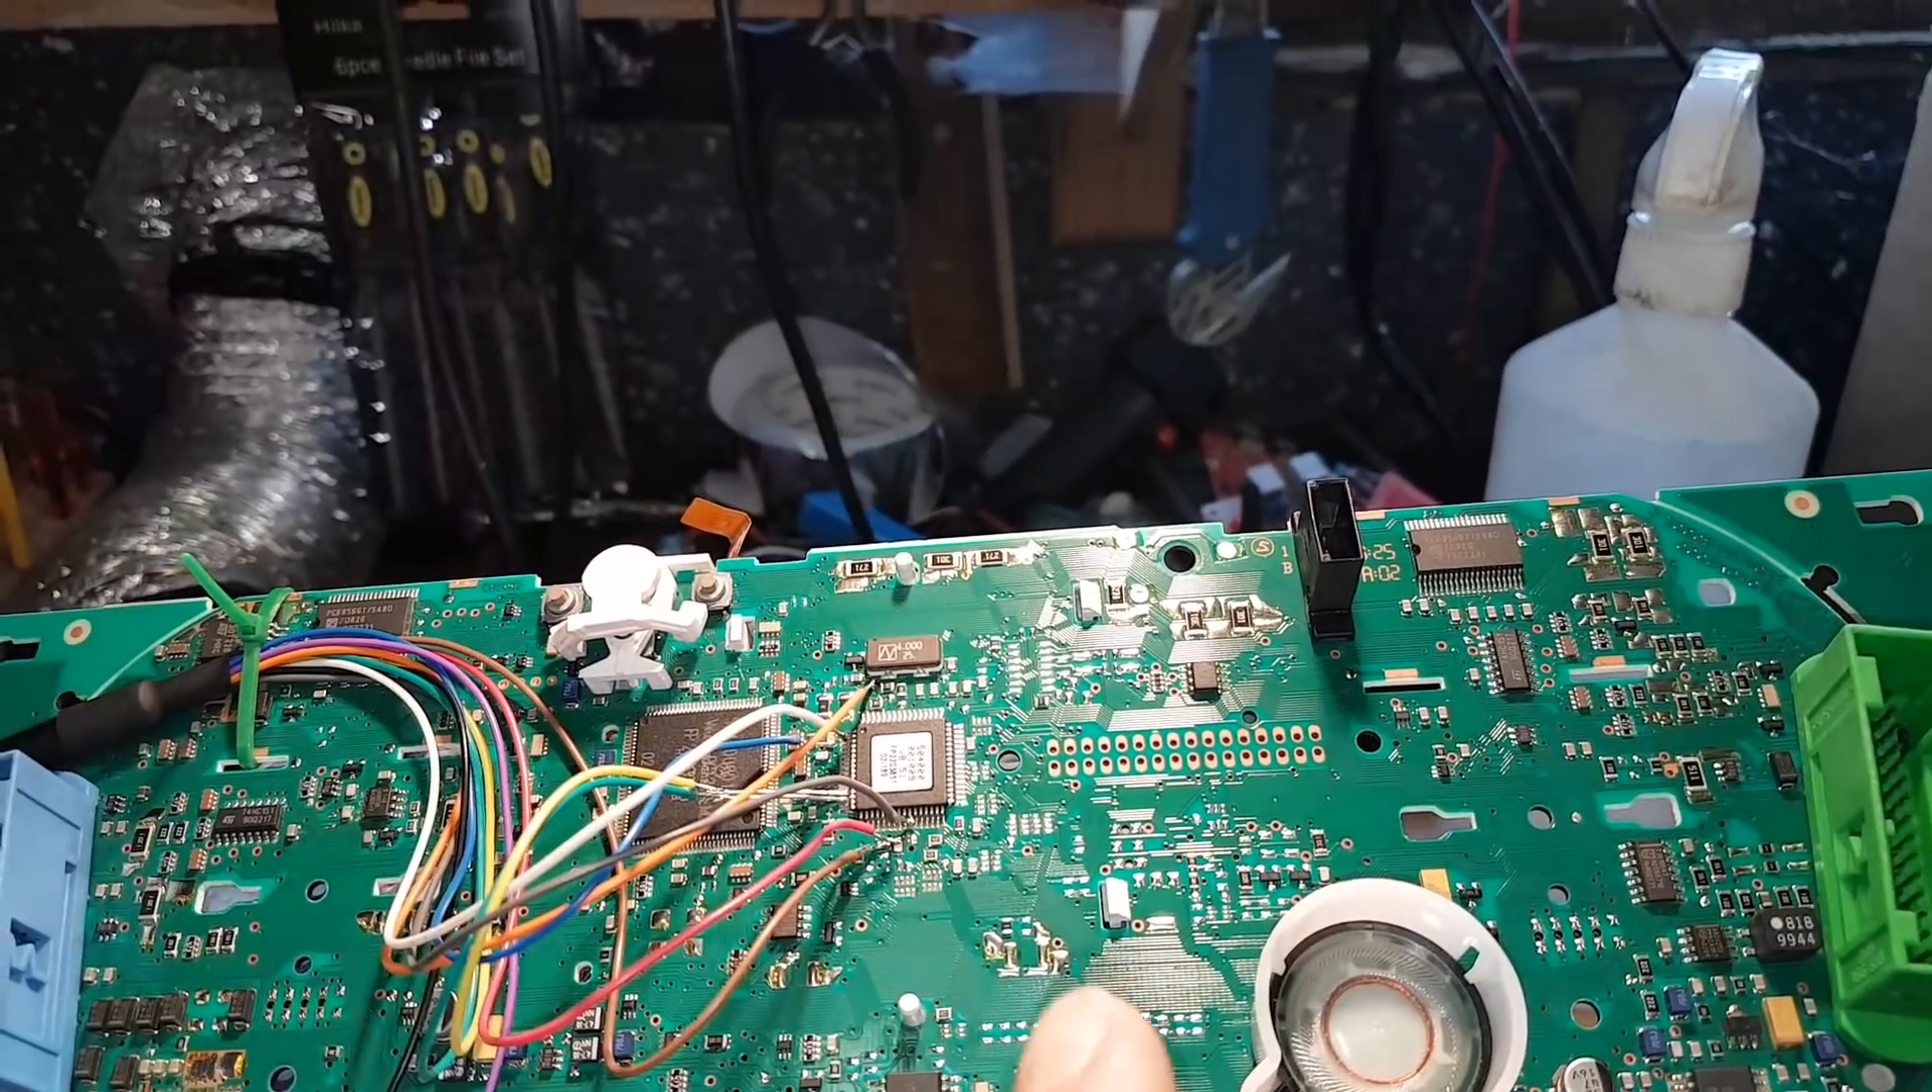I have all the soldering done already so as you can see all the wires are already soldered.